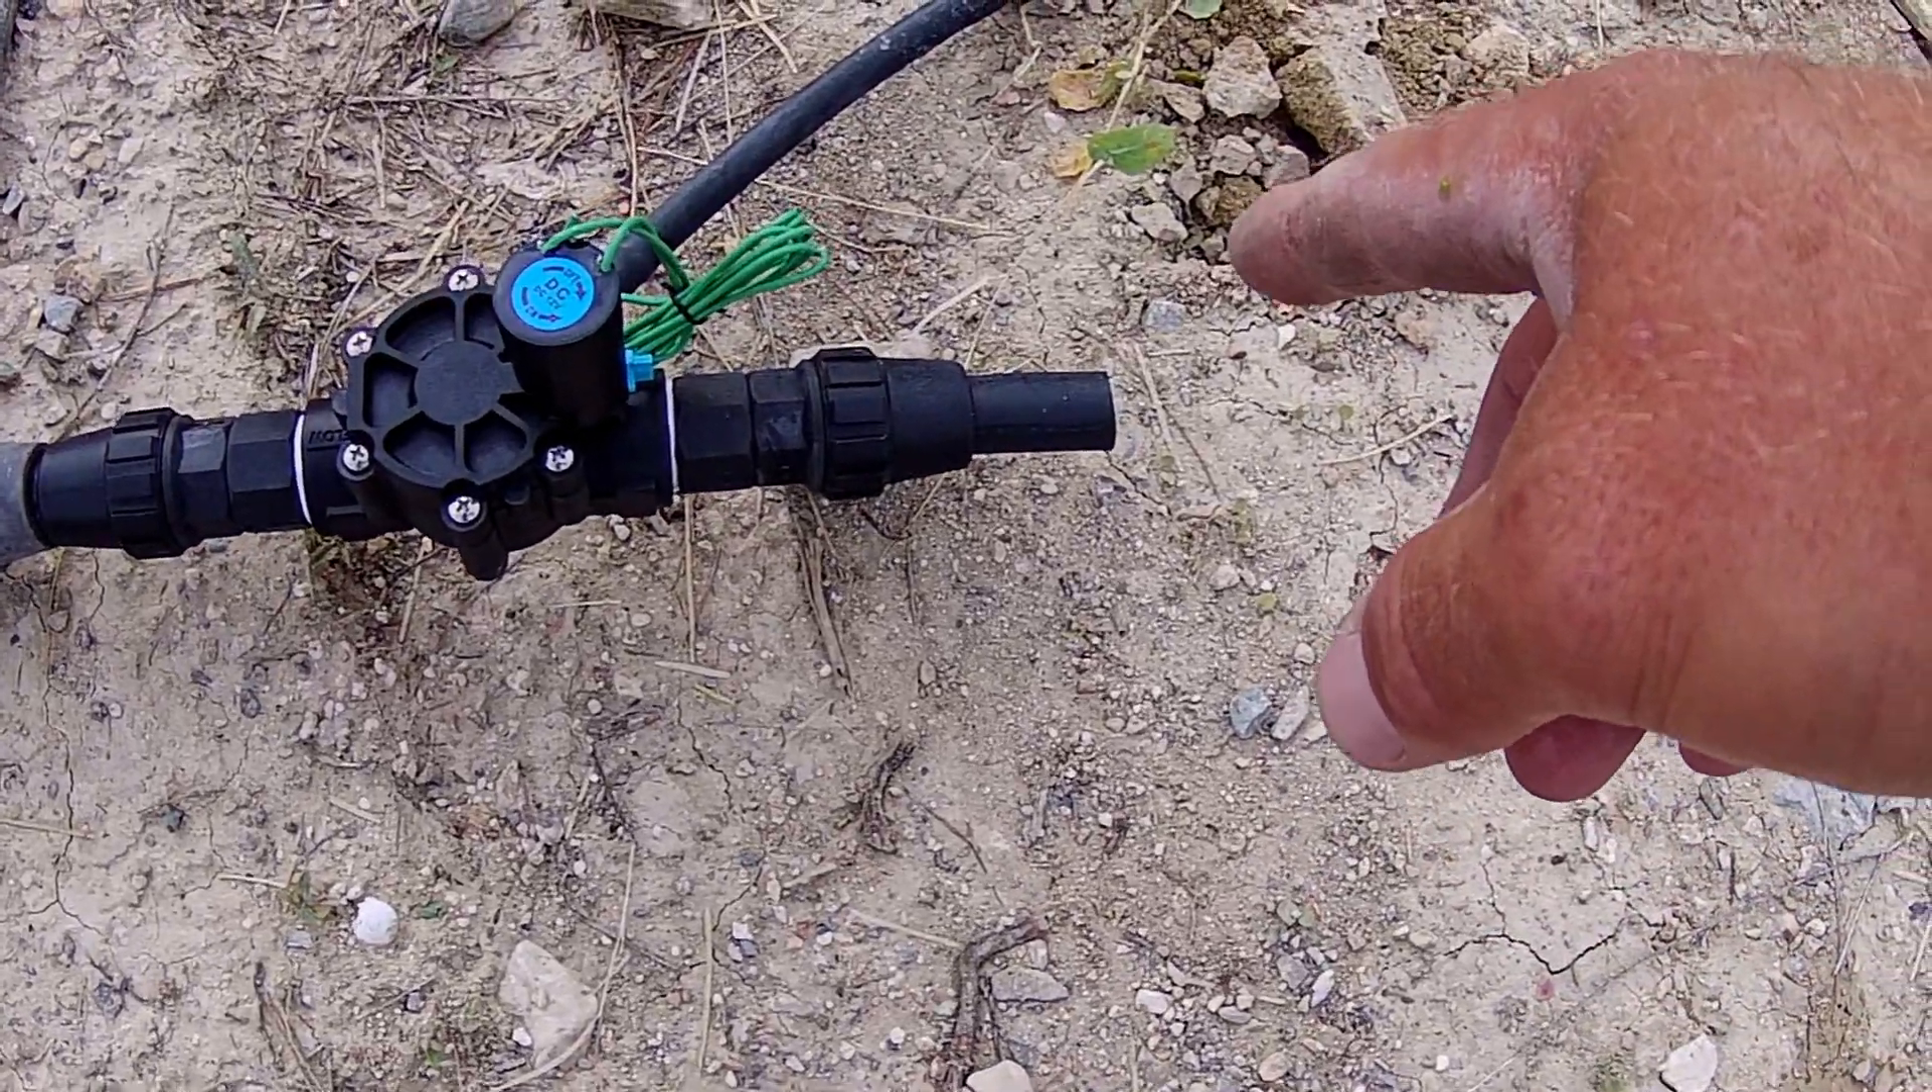We've got our first valve fitted our first electronic valve so we've just got the wires to connect up to that.